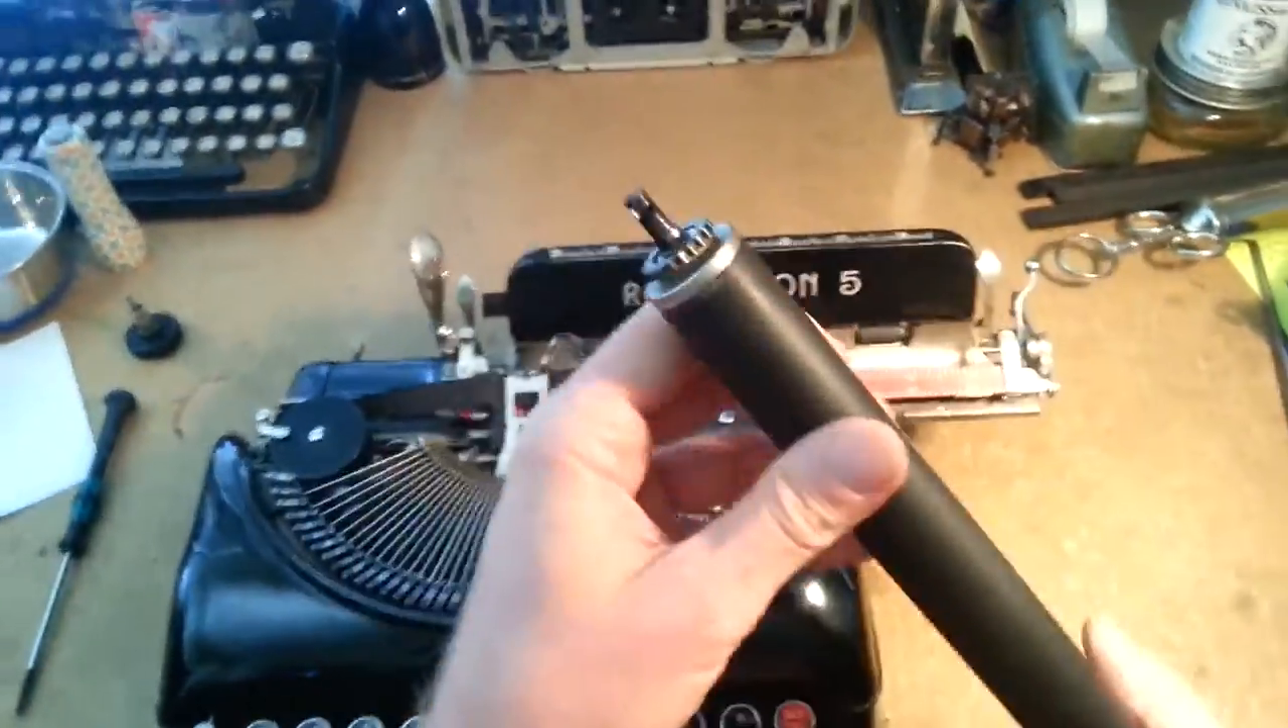Alright, so now you've got your platen out.